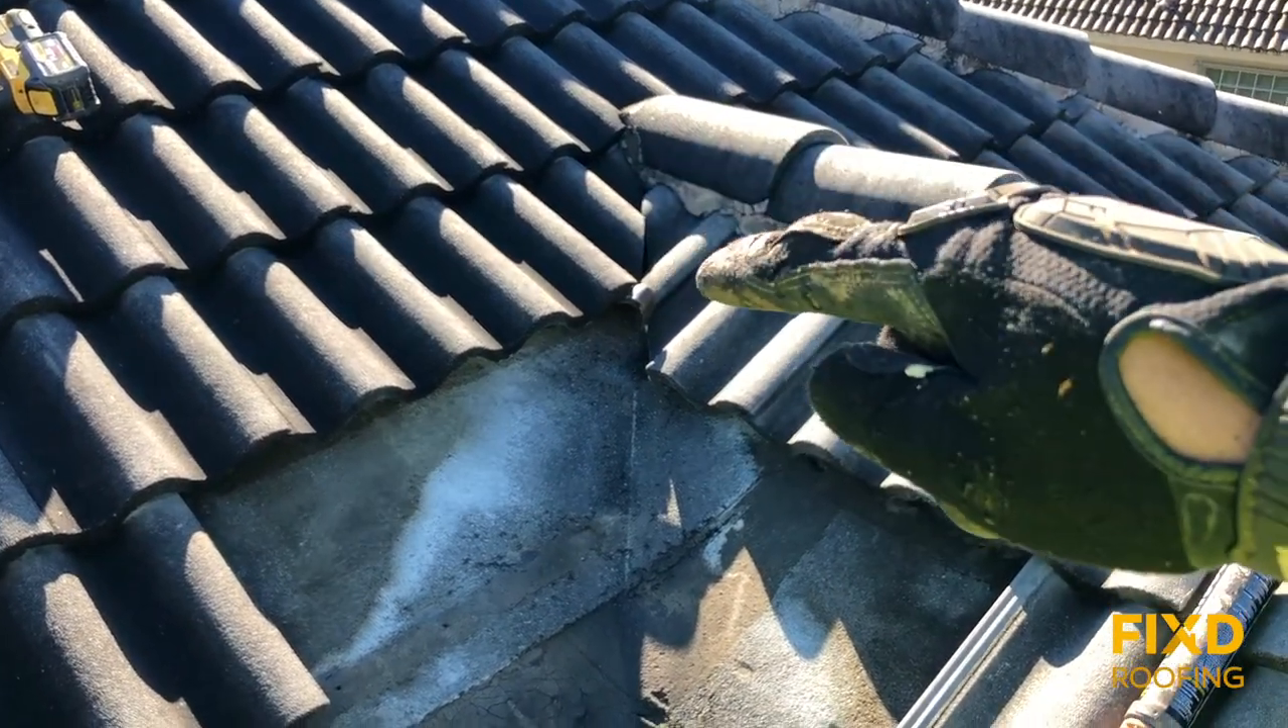These tiles kind of bump into each other and then there's gaps.